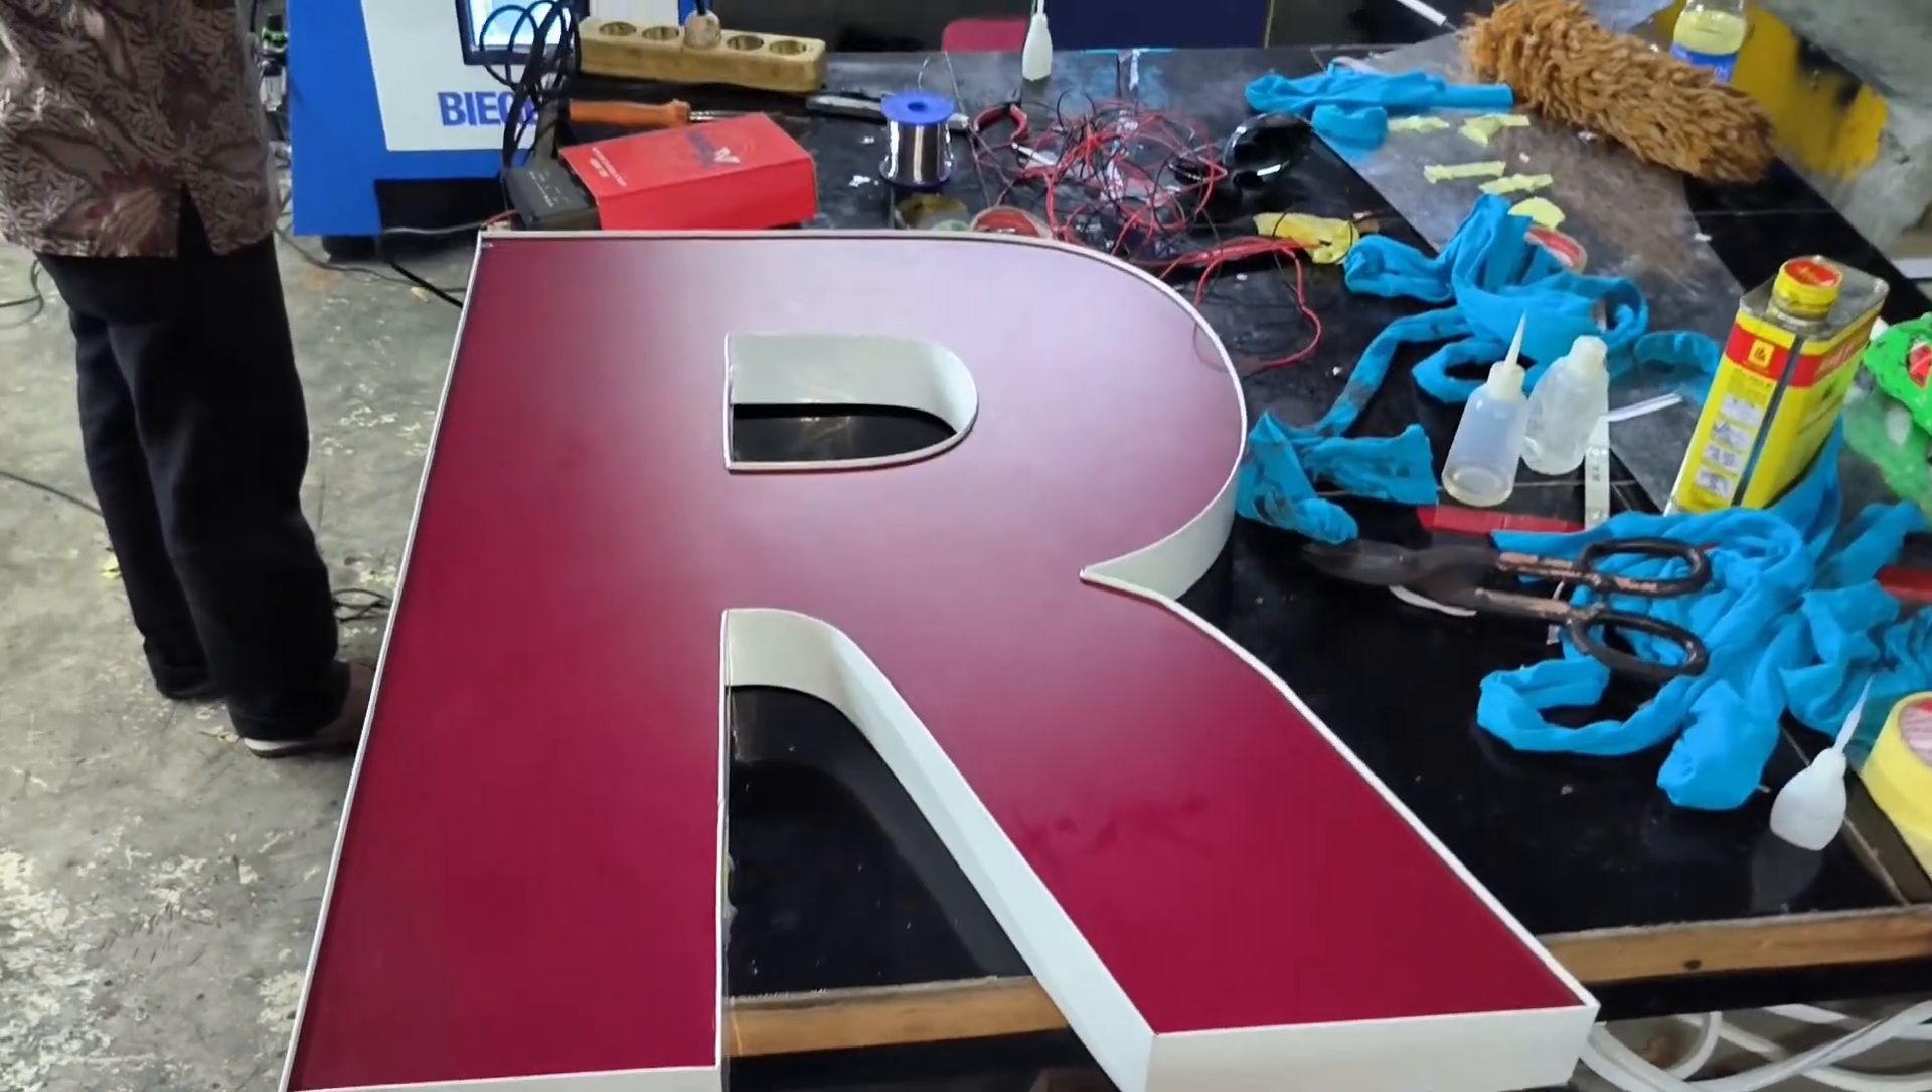Ini udah selesai sudah dipasang stiker sudah dipasang pinggirnya juga sudah di lem.